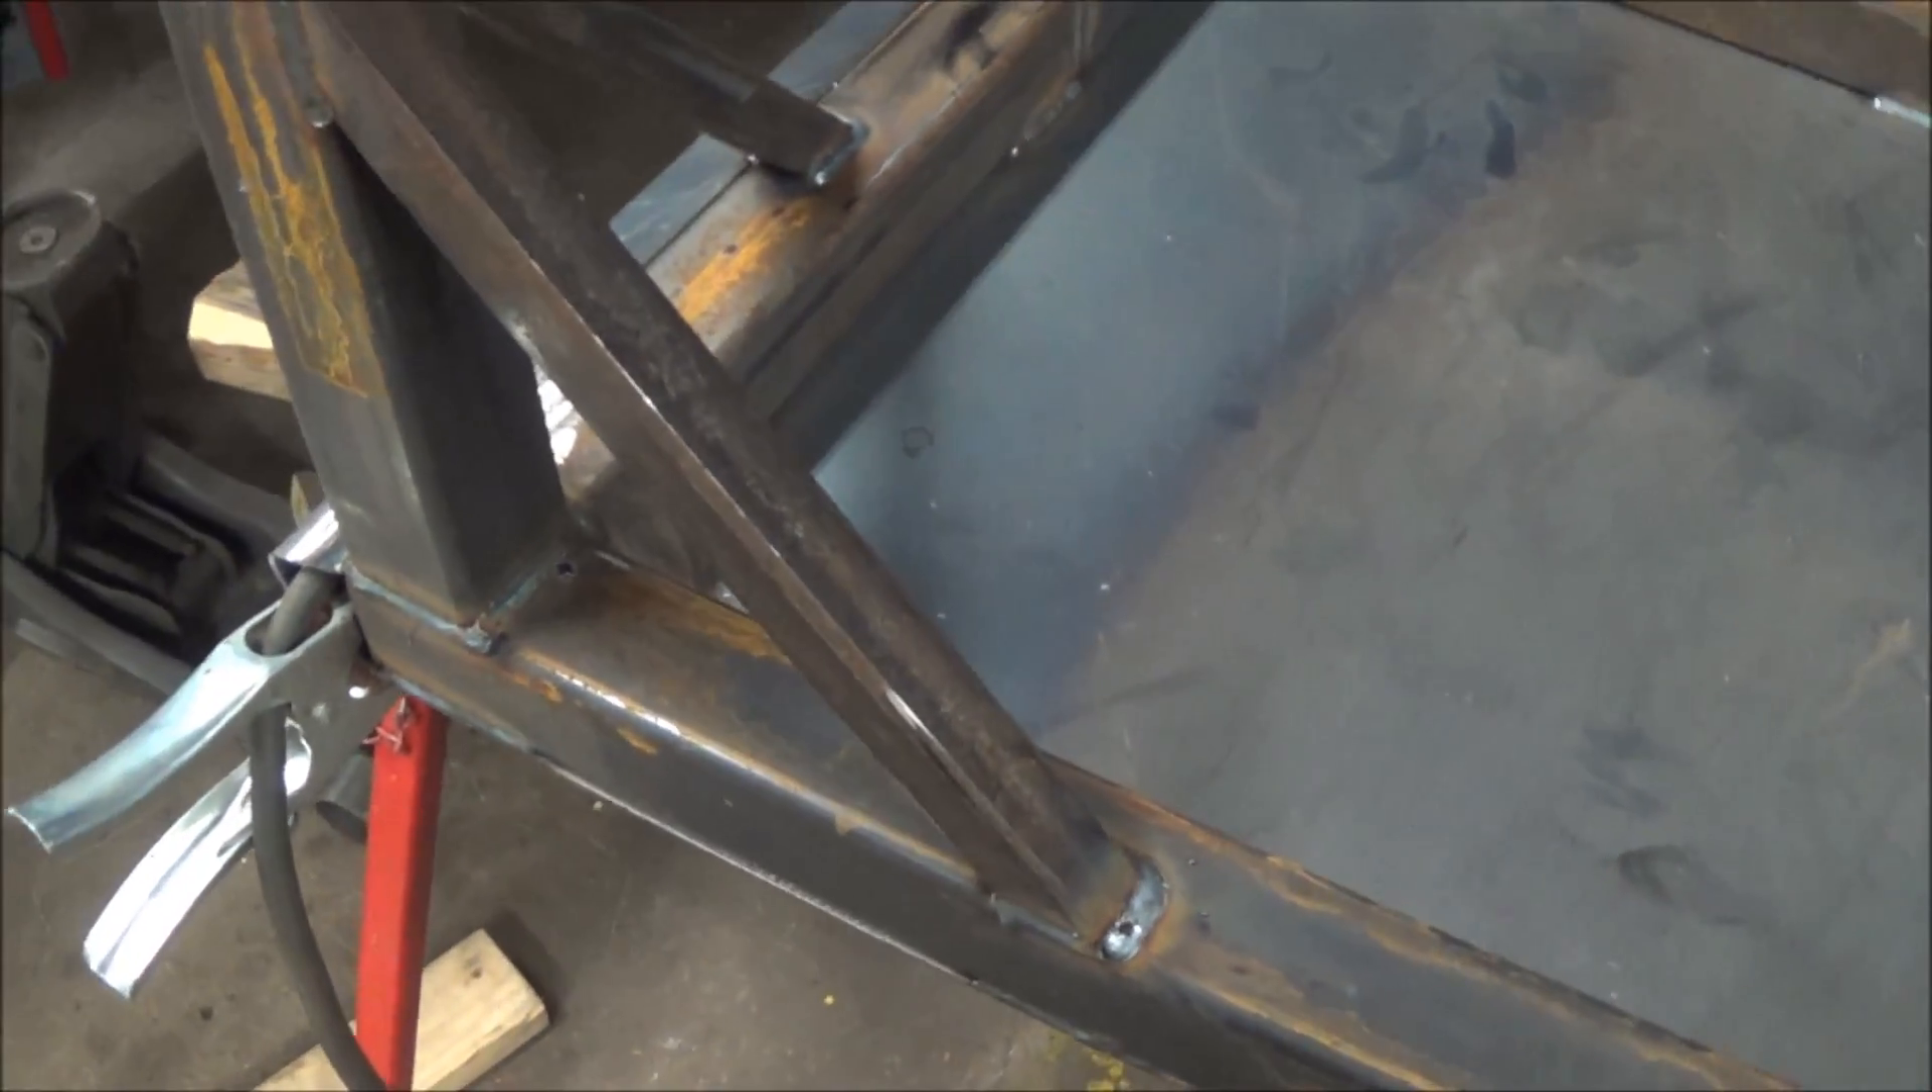Okay guys, so we've got our legs put on there now. We've got our little braces put on.